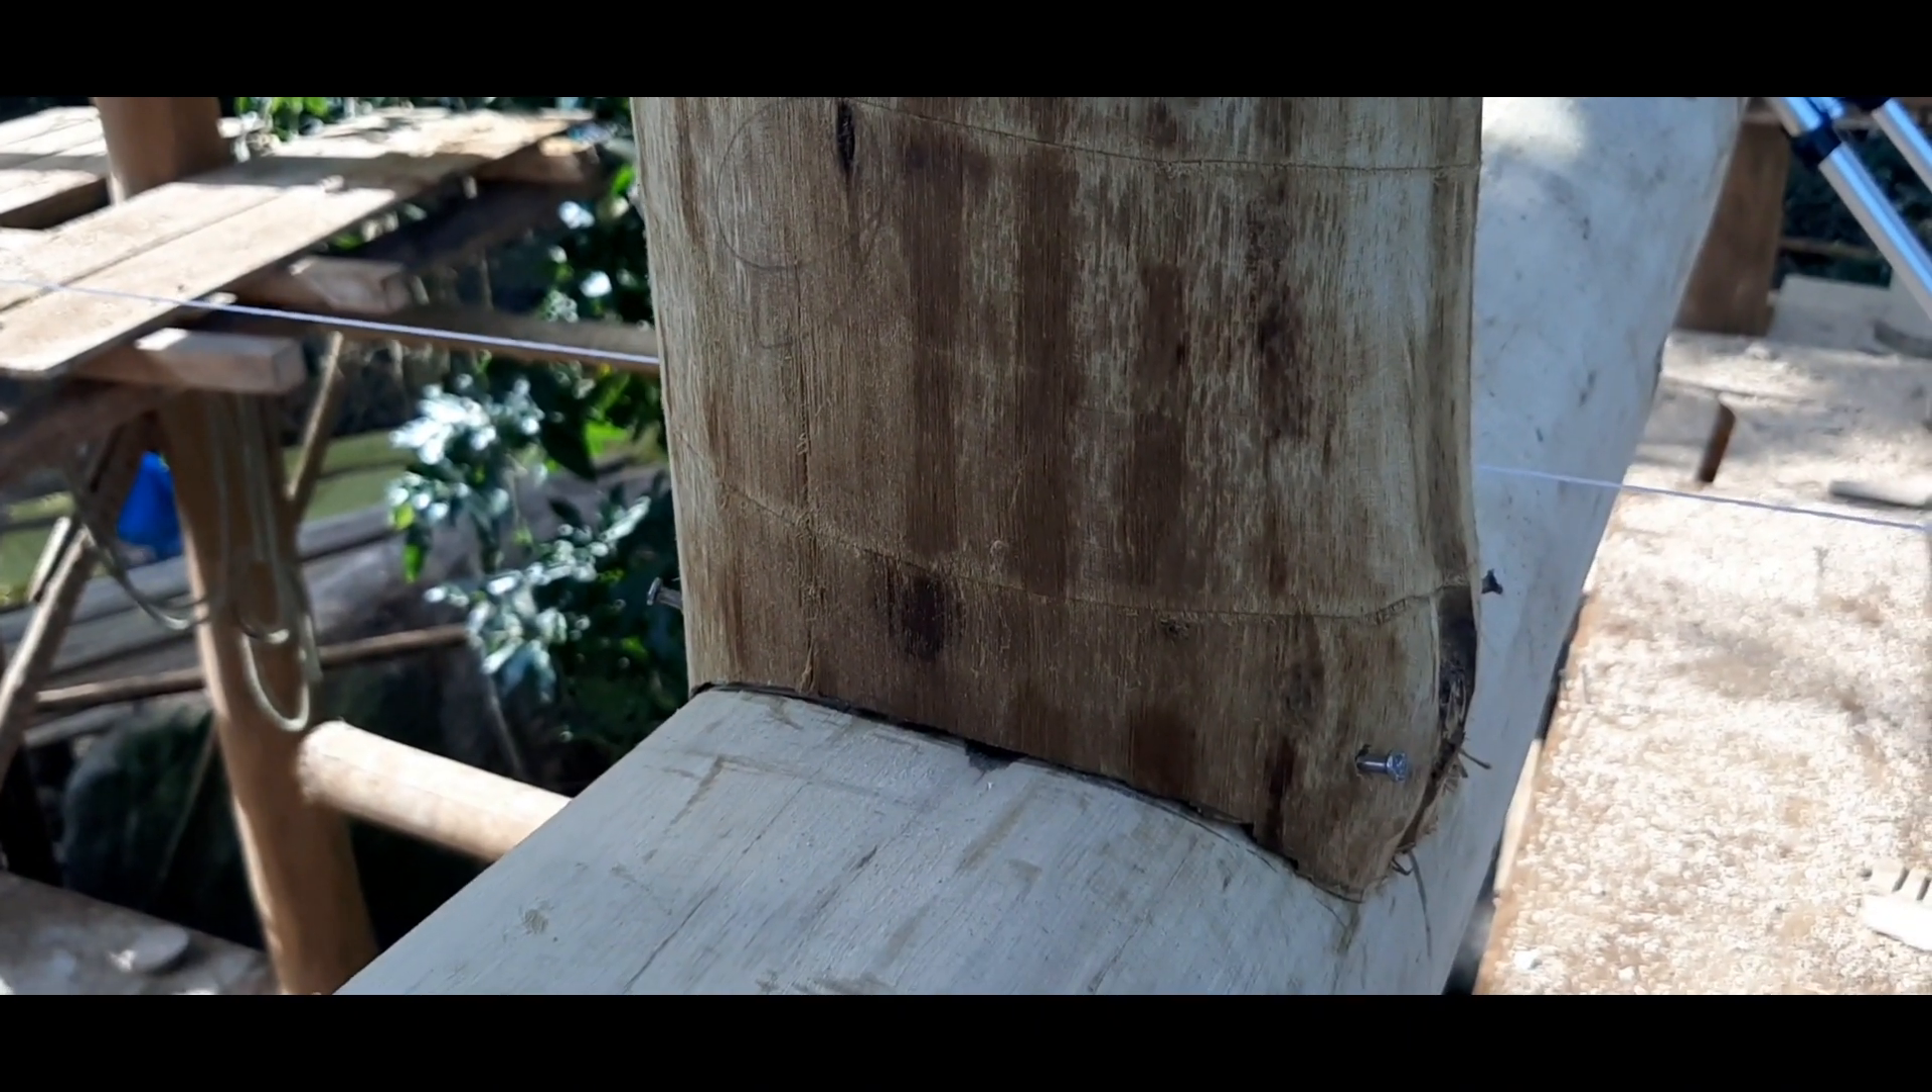O encaixe meia lua foi feito, ajustado no local, estão vendo?